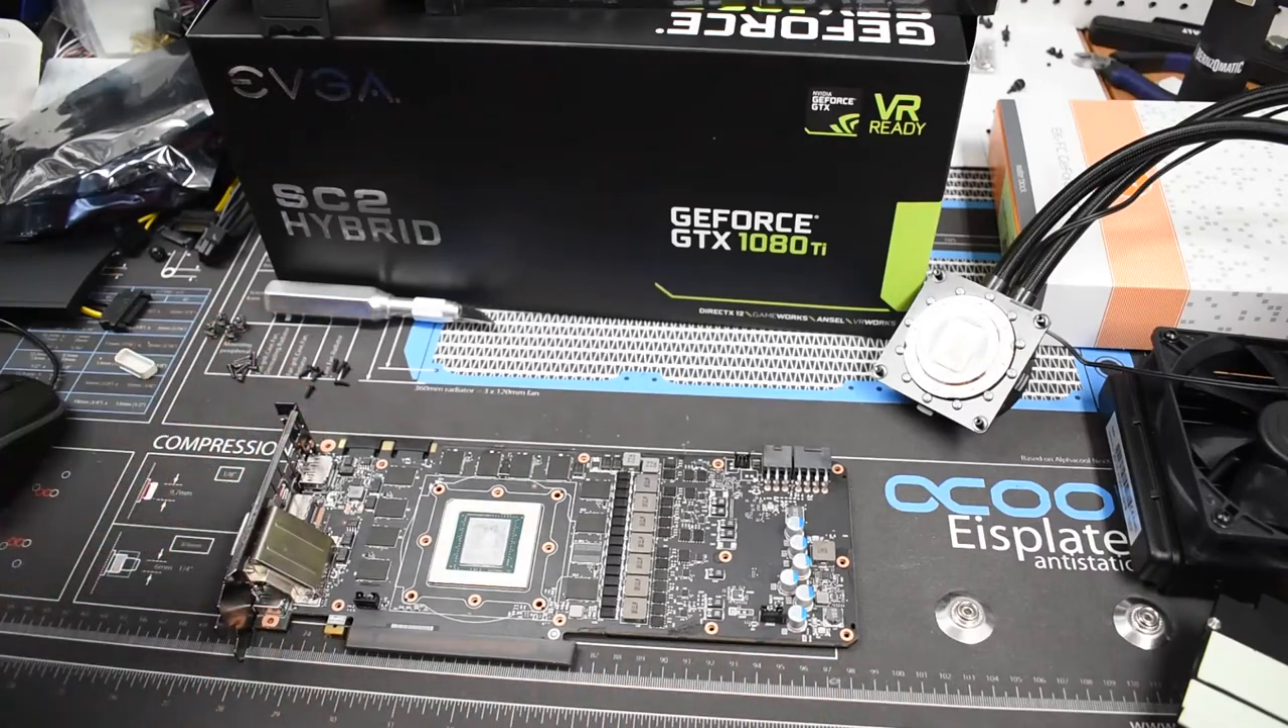And so that is our naked 1080Ti, superclocked, superclocked 2.